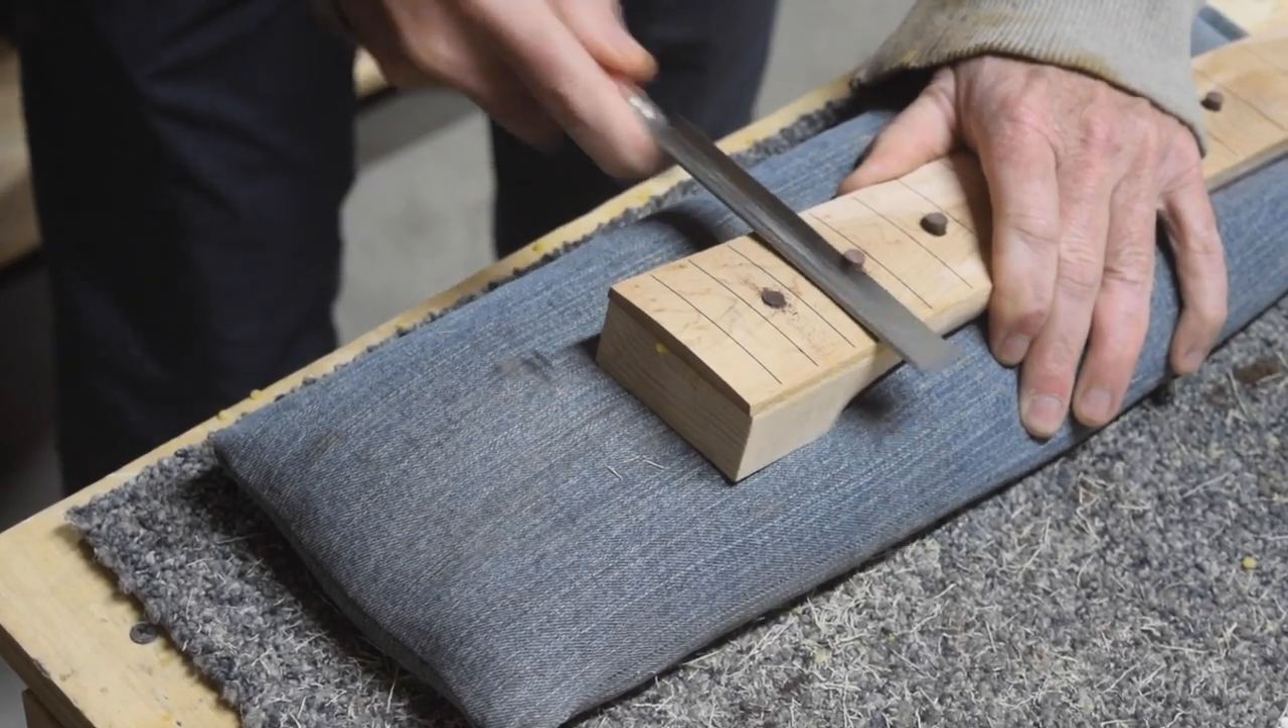Now as you can see the marker dots that I glued into the top of the fretboard are sitting way too proud. They're about a quarter of an inch up out of the fretboard.